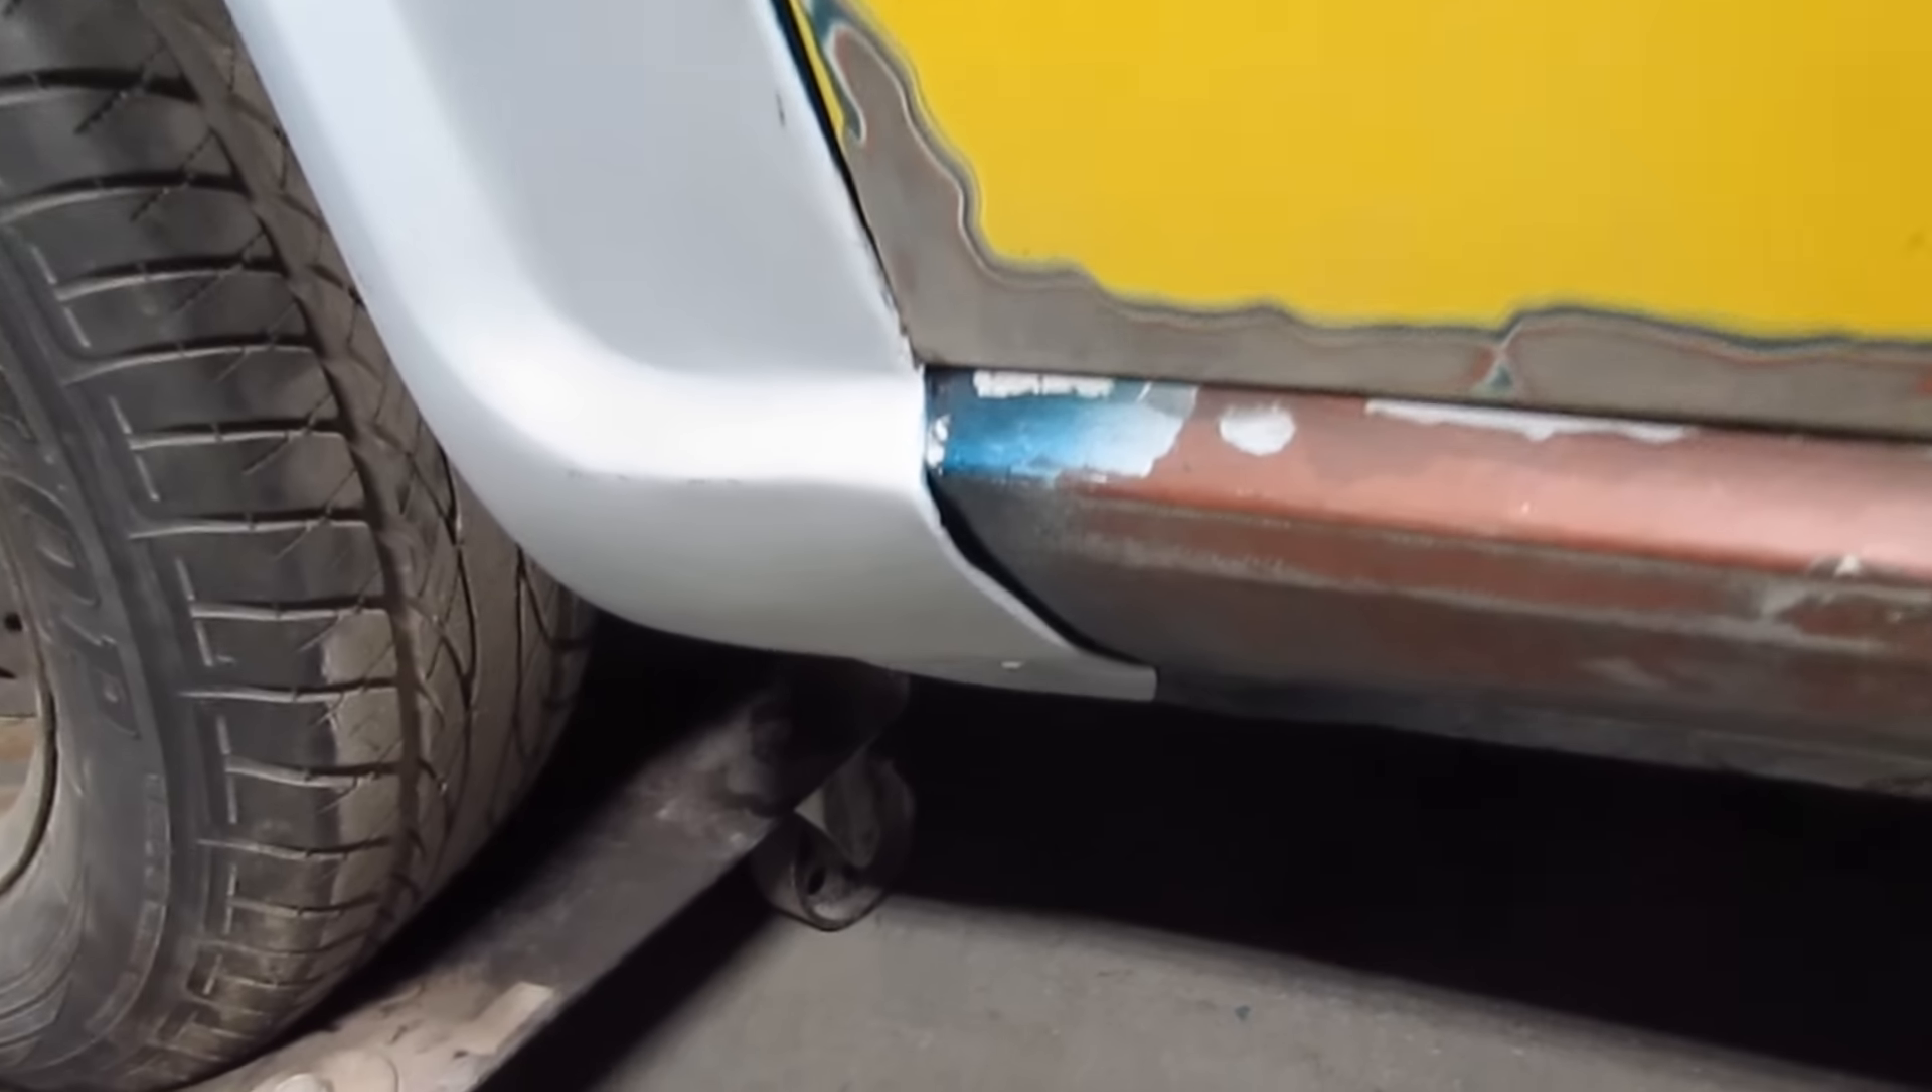You see how the fender doesn't align with the rocker and the front too.